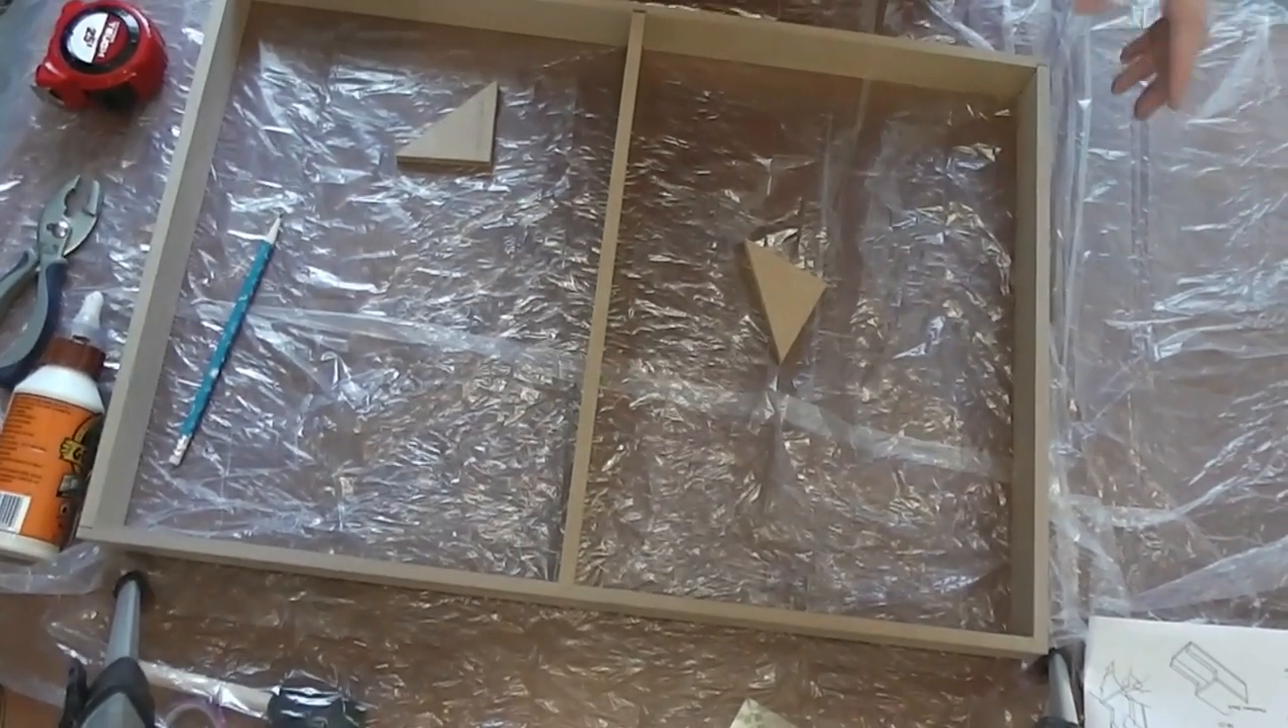All right, so I have dry -fit my pieces of my foundation together.